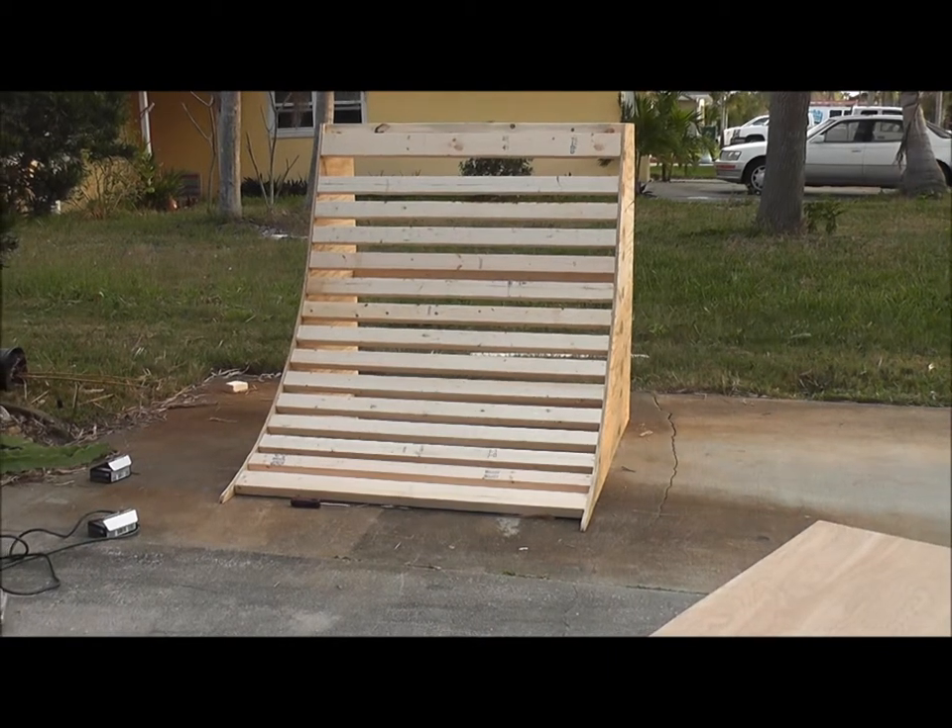Okay here's the finished product after we have nailed all the side supports on.